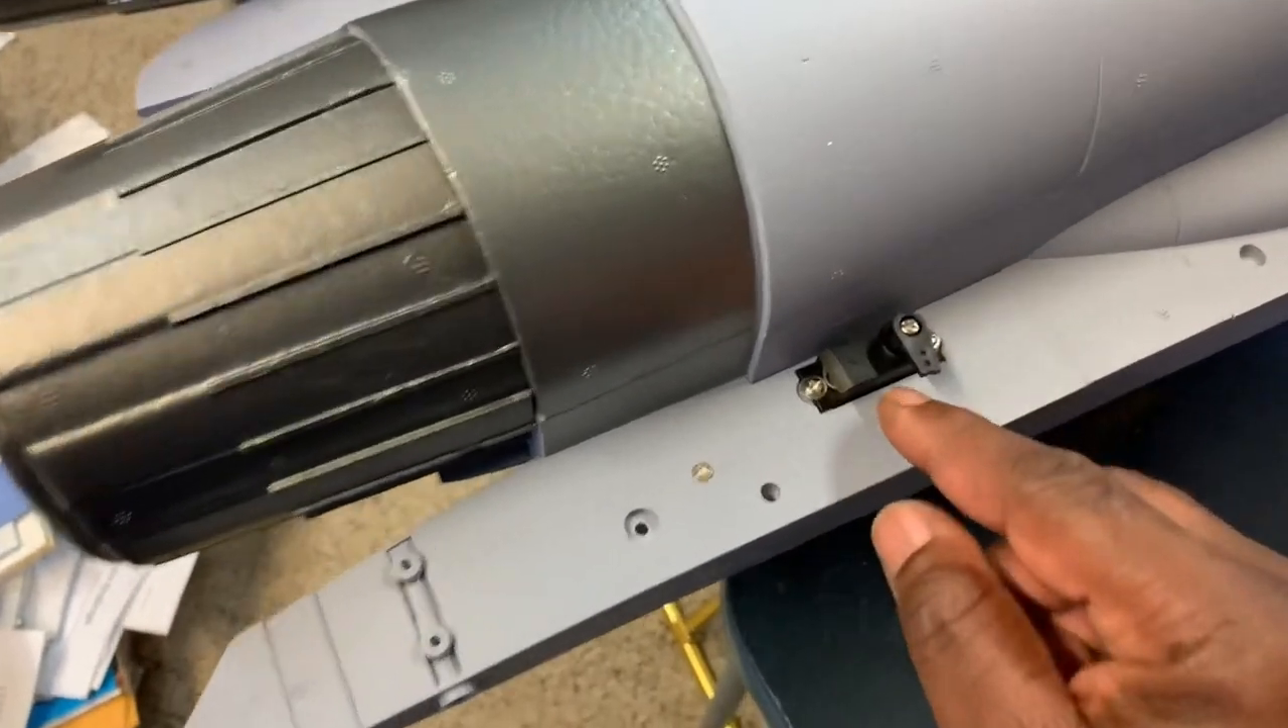And you can see here the stock servos that are still in there.